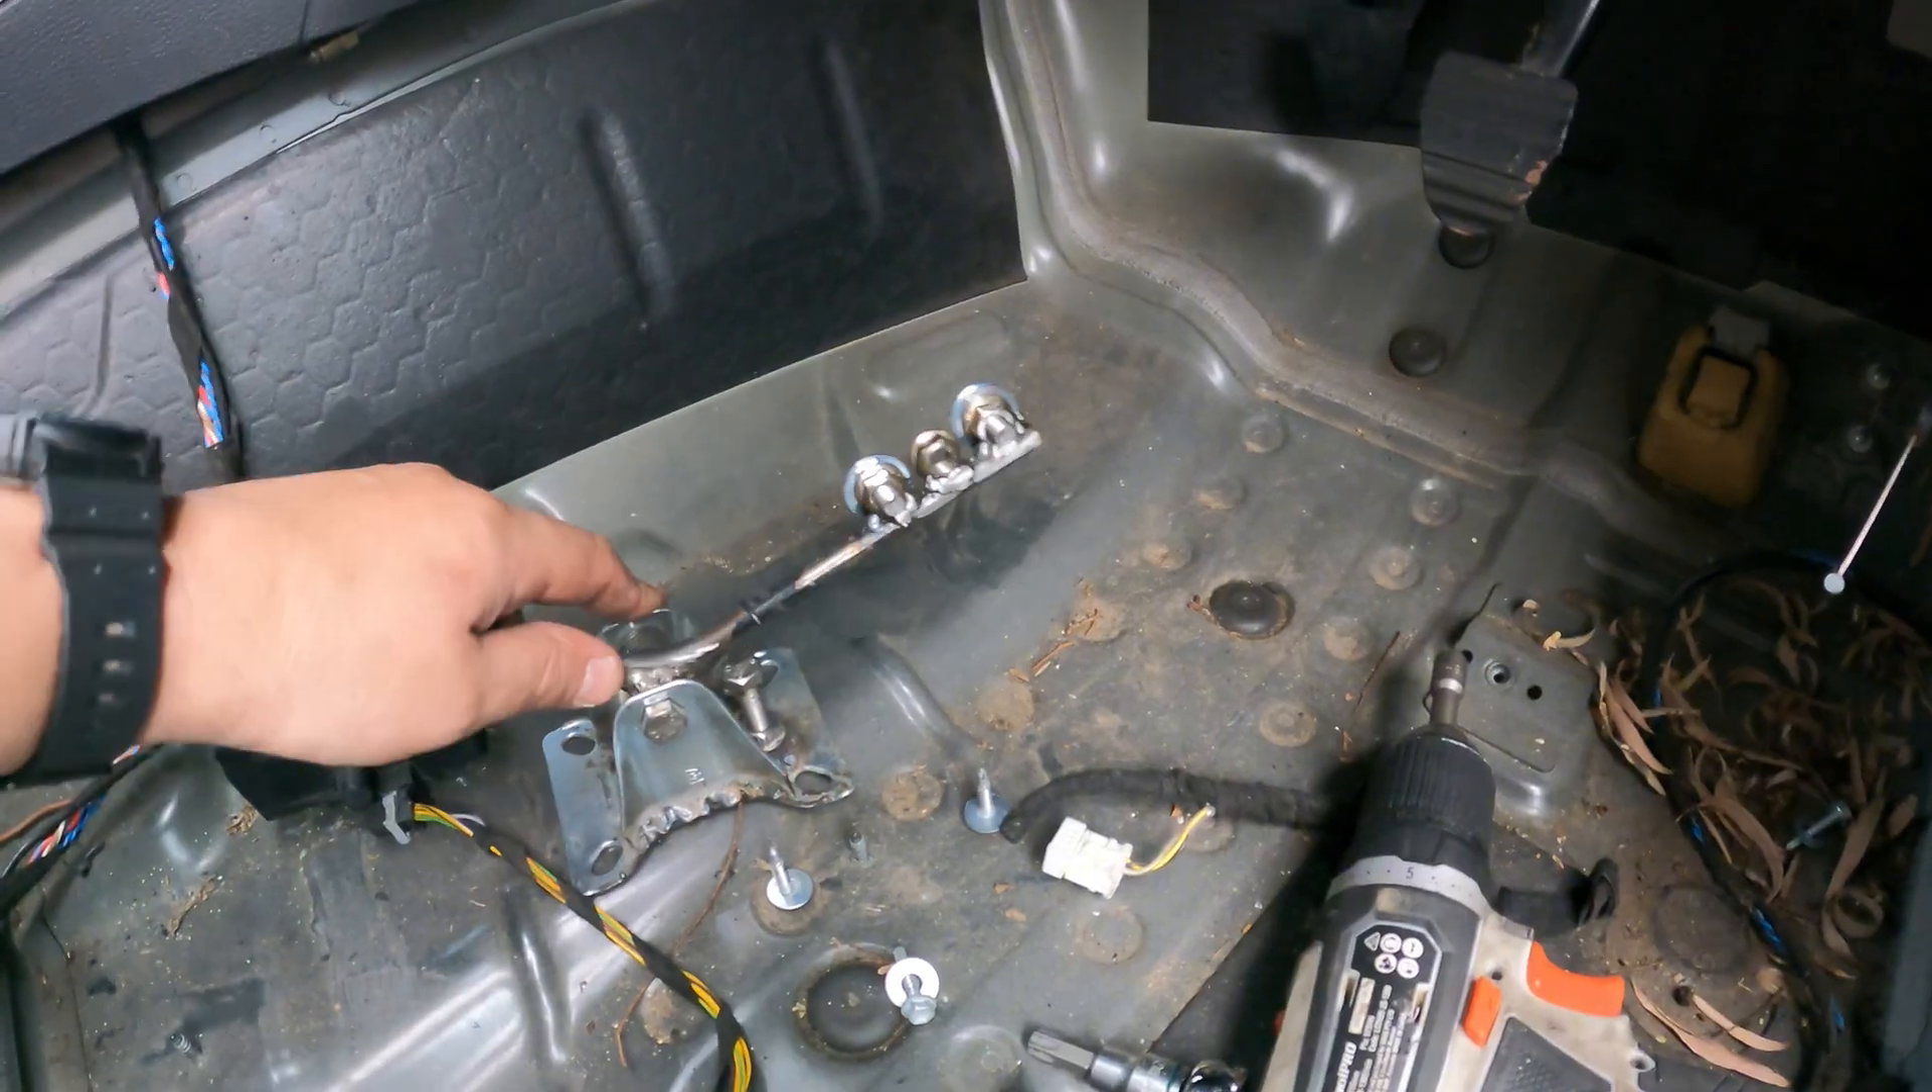Just in the event that I'm not happy with the throttle response, that's why I welded on those three nuts at different heights.